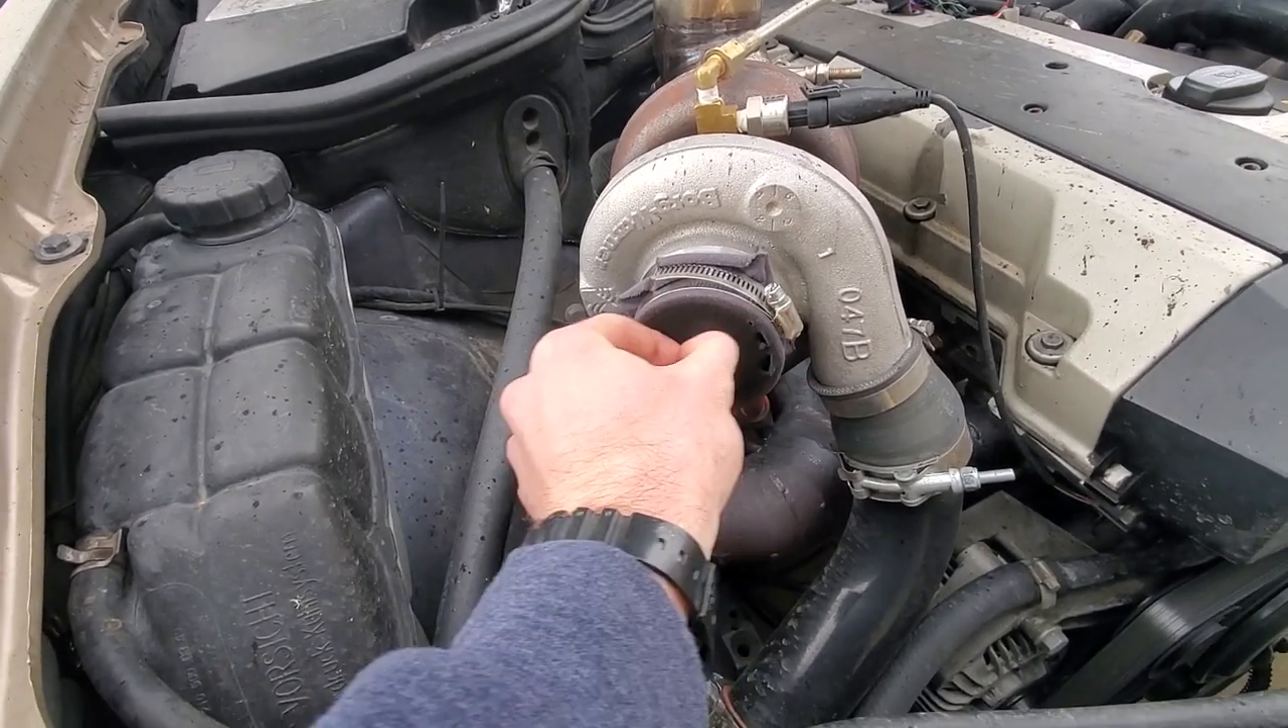I Wasn't able to get the air filter on yet.